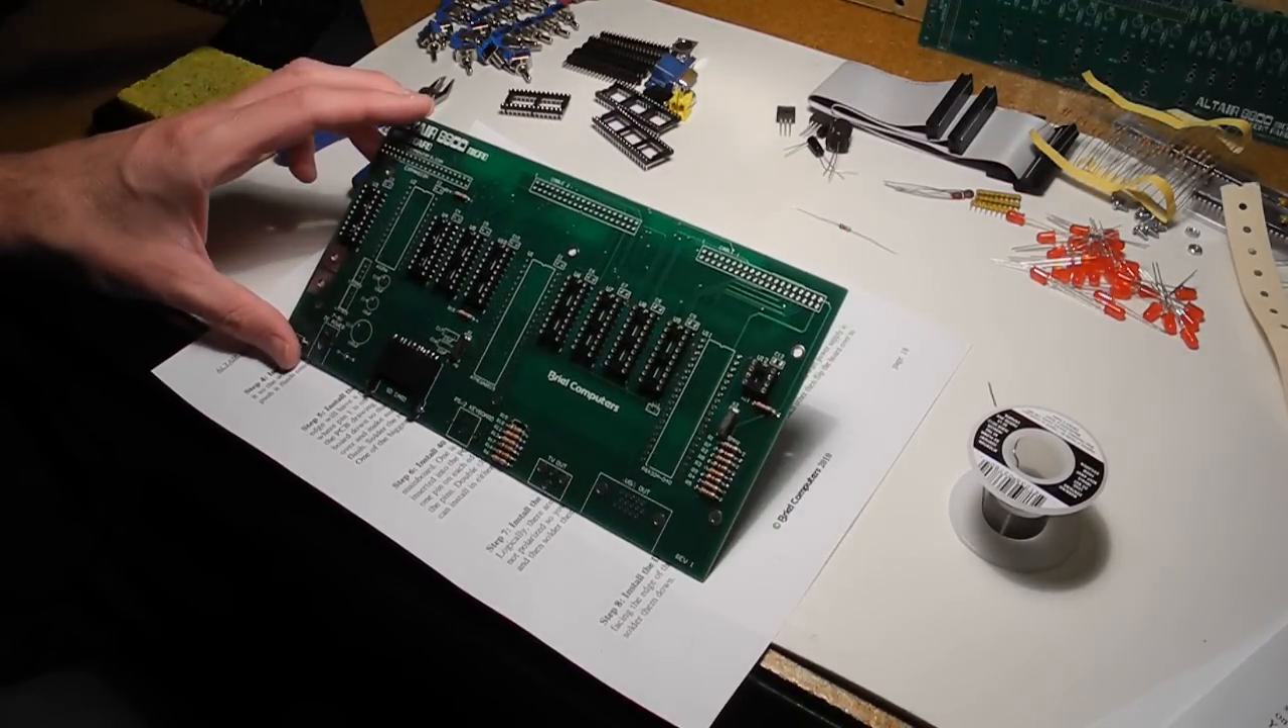Okay, I'm just a little more than half done soldering in the IC sockets. I just have the larger ones left to do.